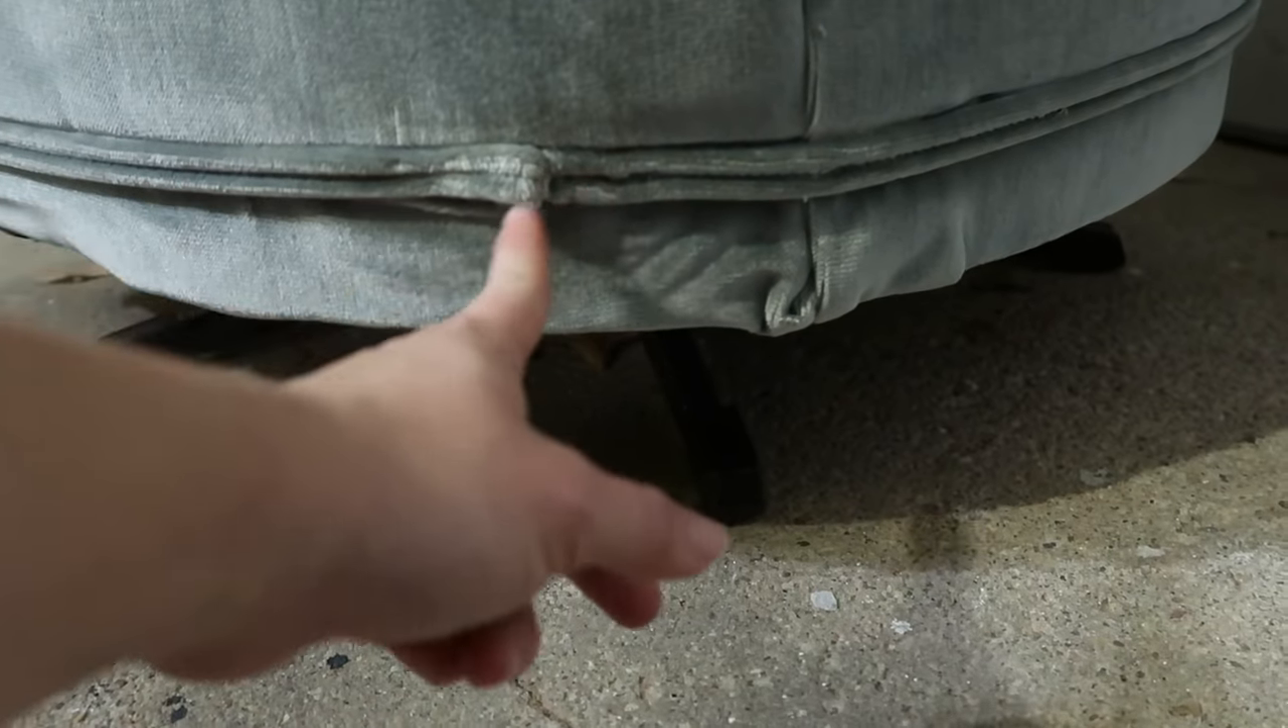That's just where the seam connects anyway, so that's going to be sticking out just a tad bit.